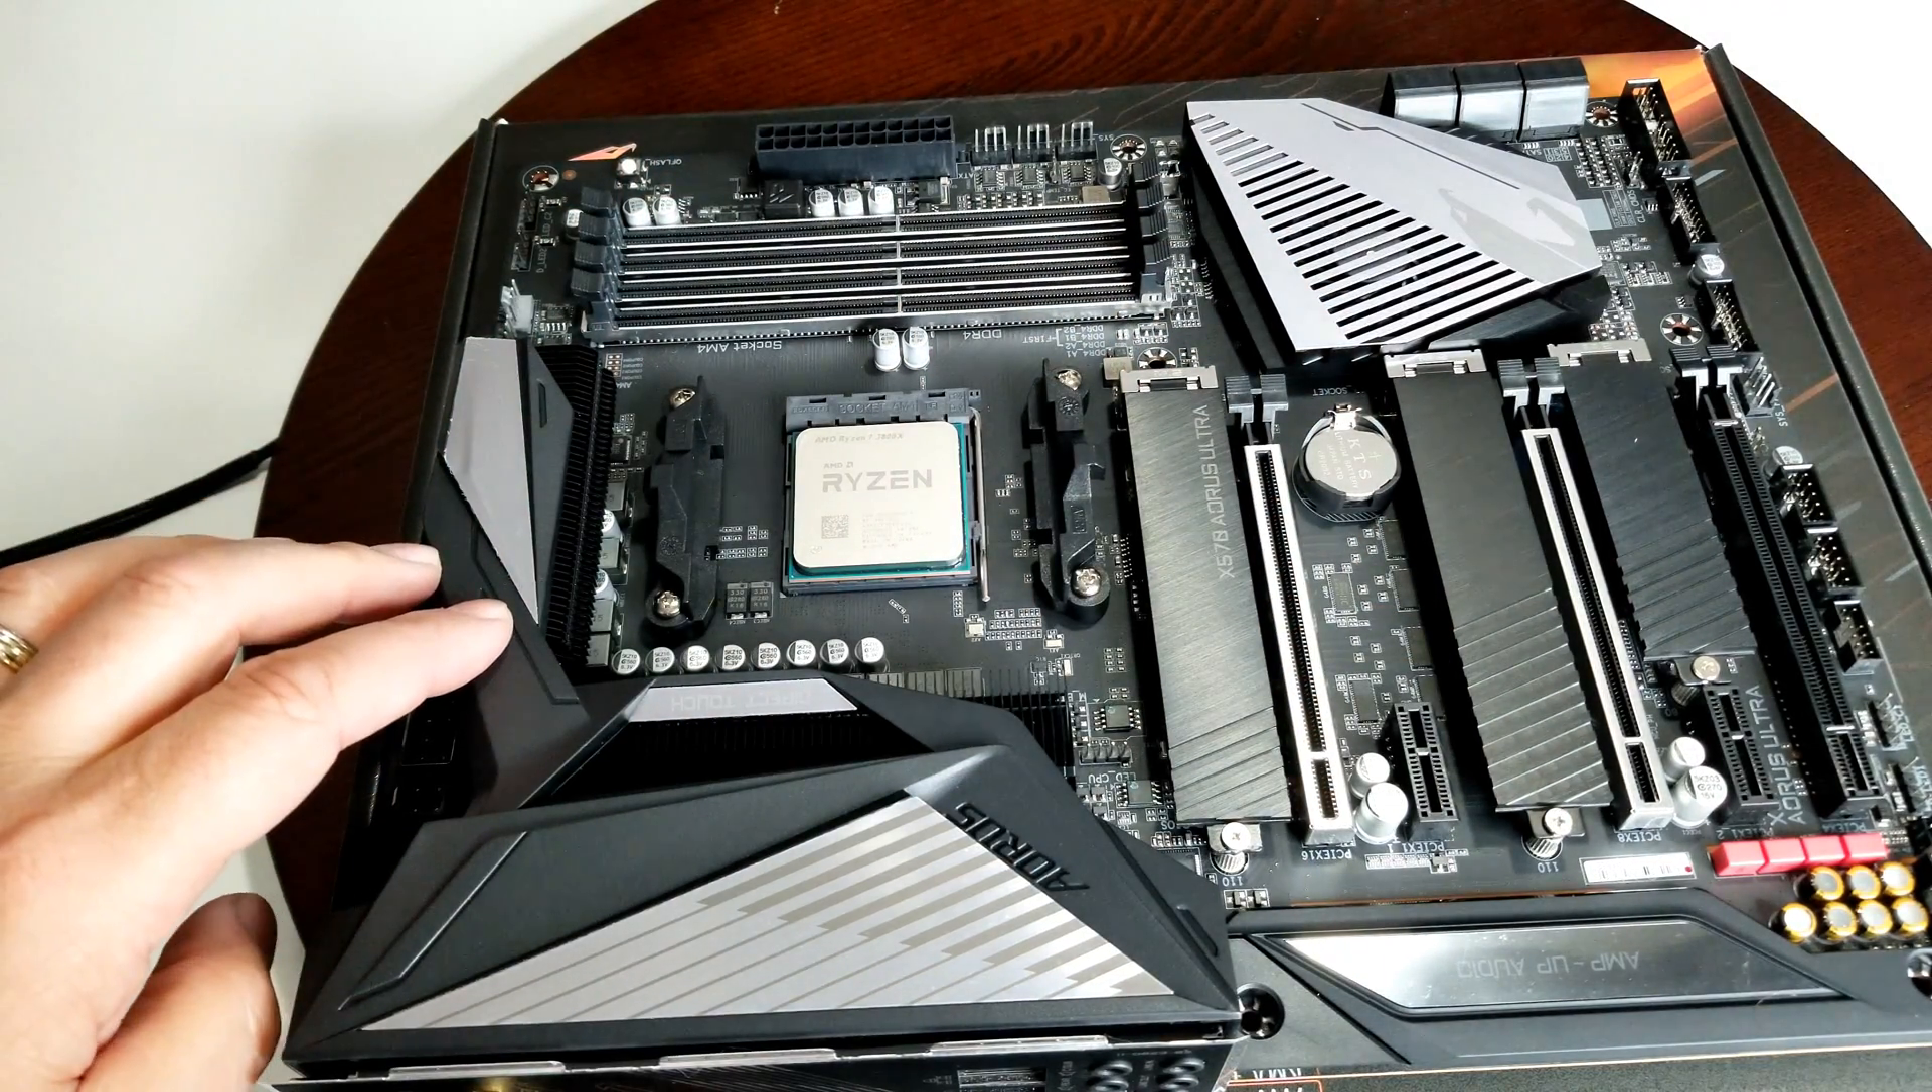All right and that's it your CPU is installed.